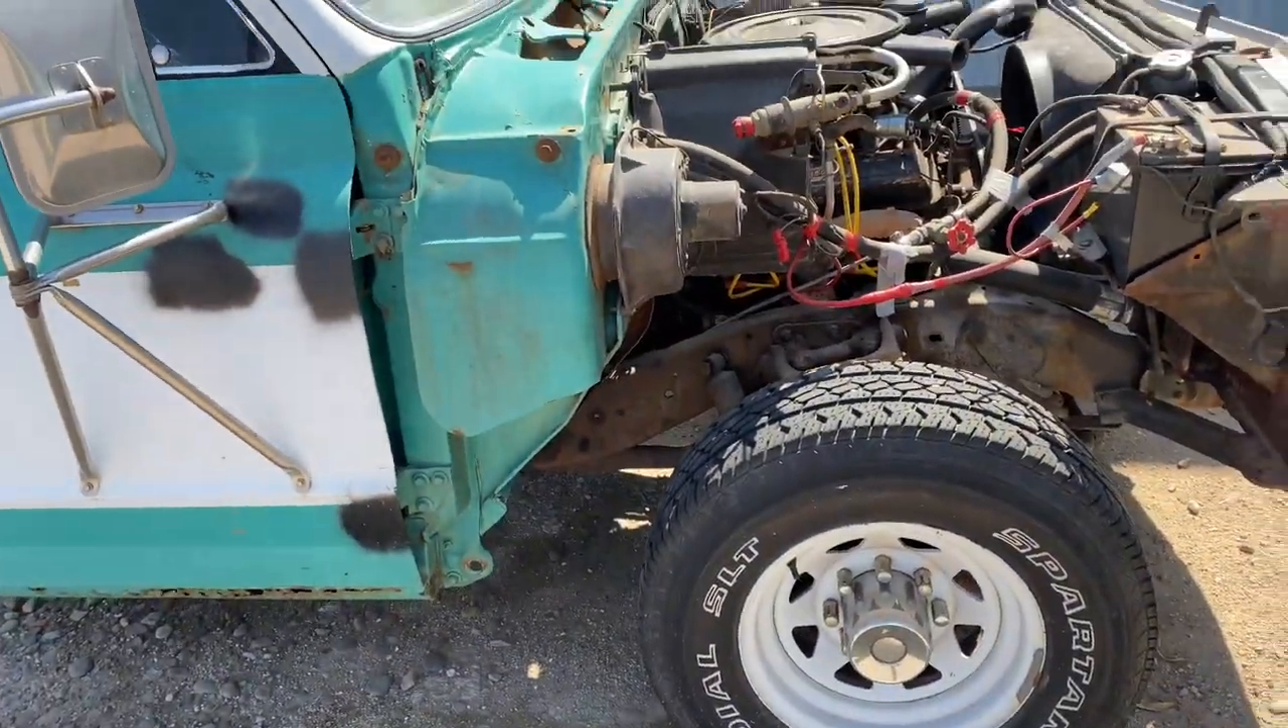All right, first things first, I took the hood off, bumper off, fenders off.